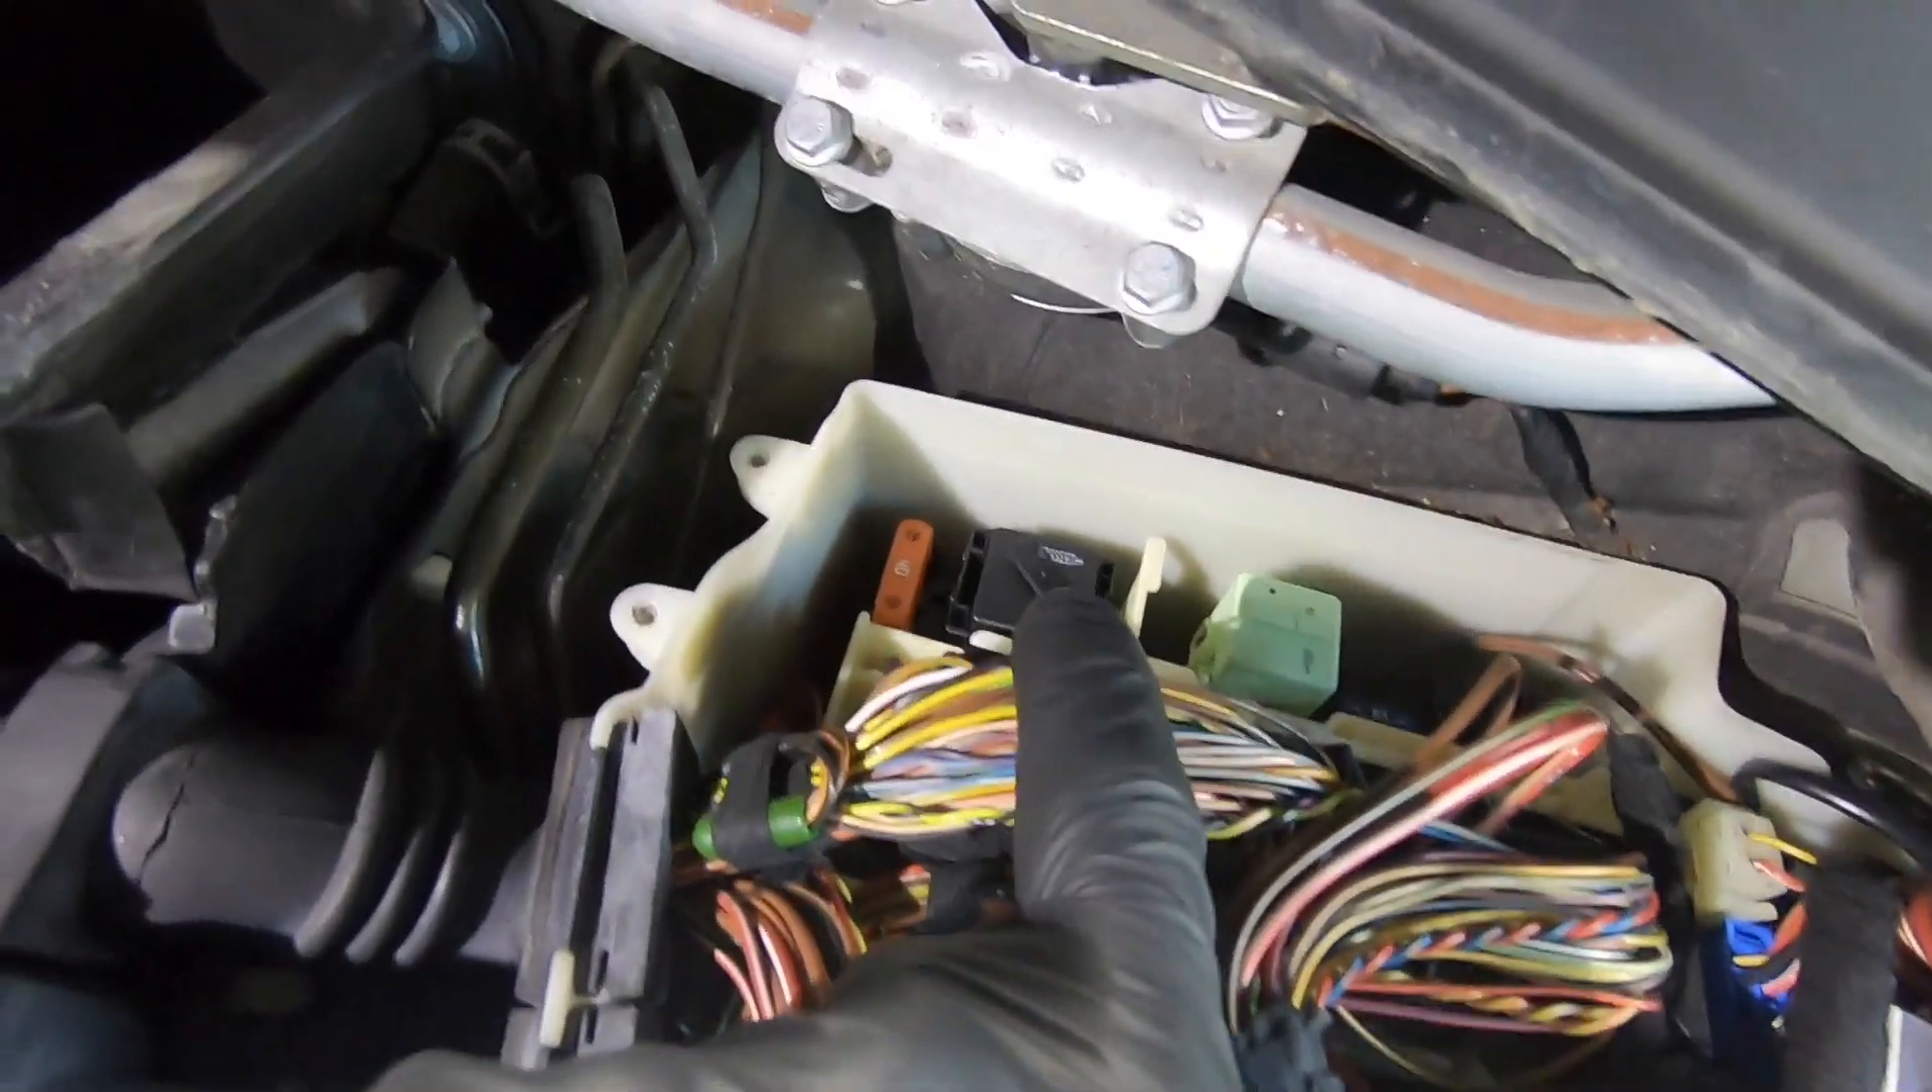Okay so that's the lid removed from the fuse box now.